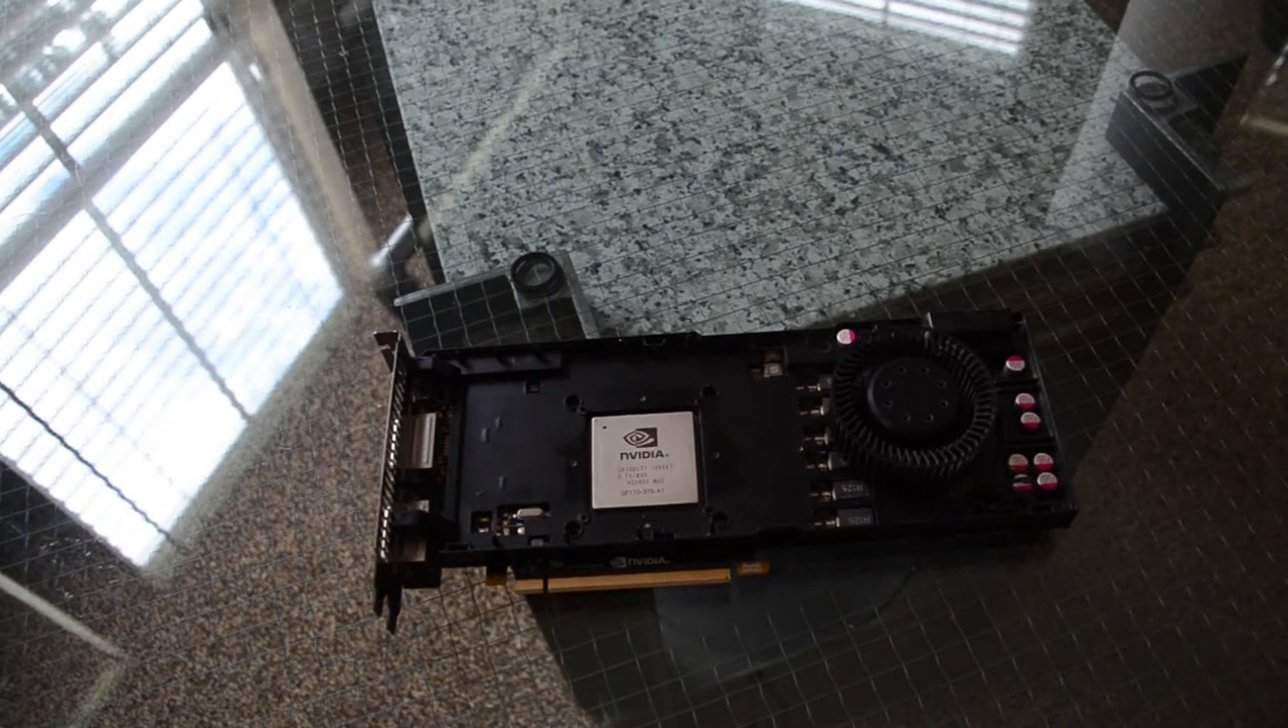This is what the card looks like with no actual stock cooling.